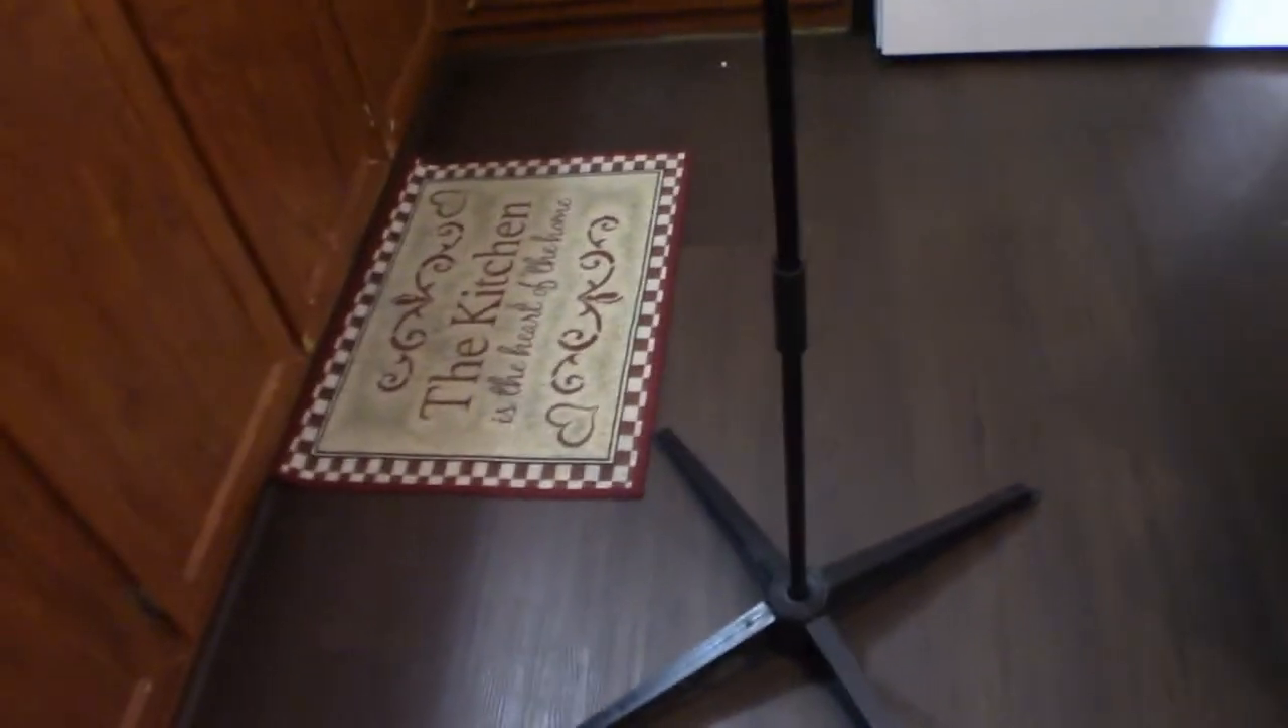Now when it comes to the pole assembly as you can see I've got the base all set up and ready to go.